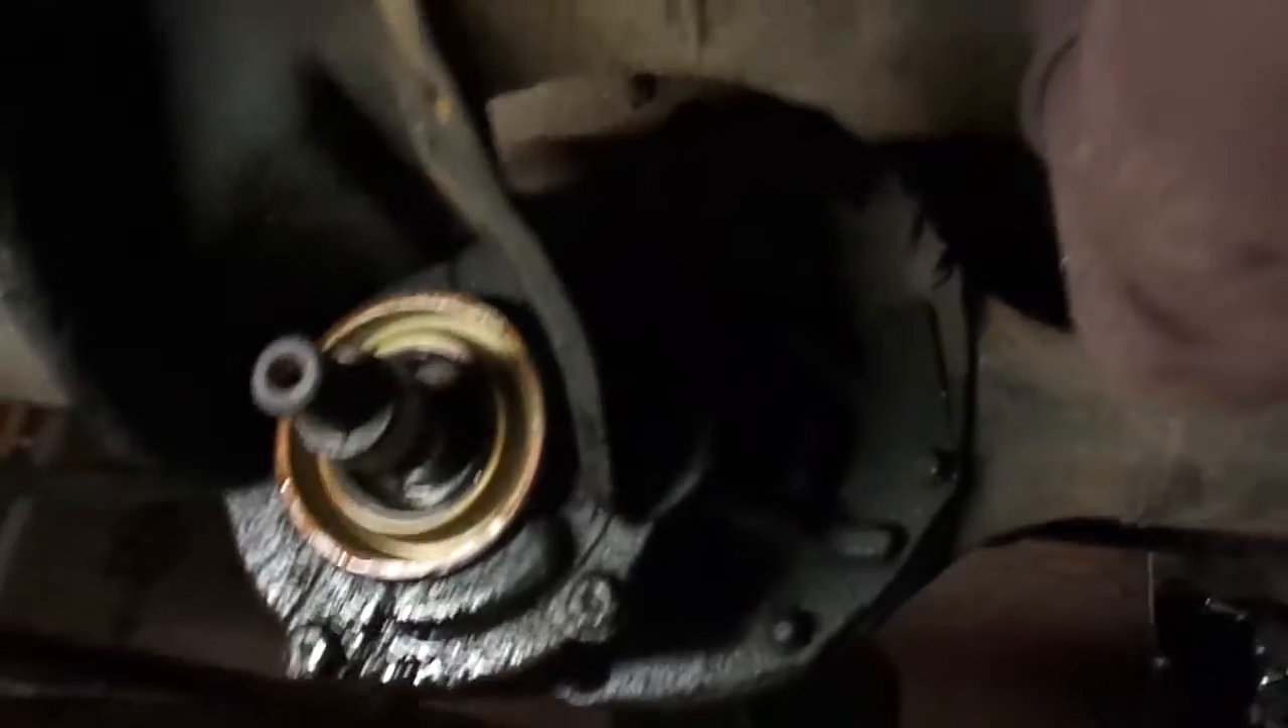New seal is in.